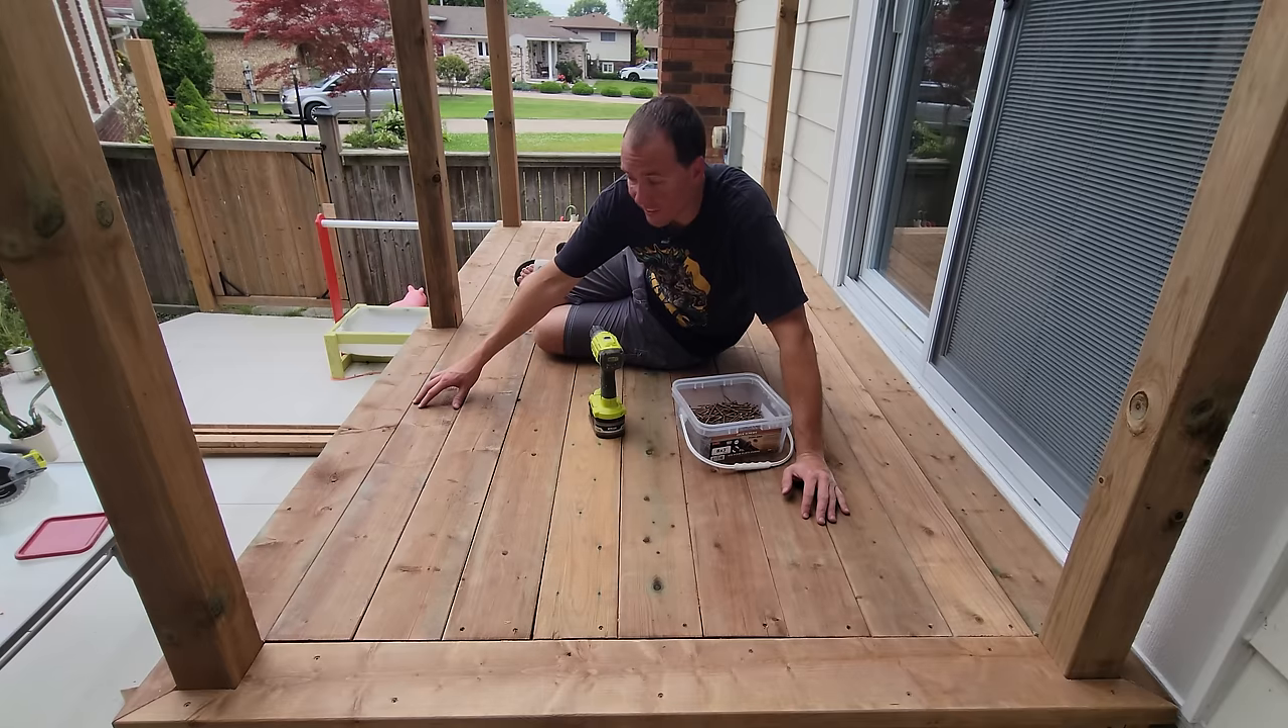We got all the boards in place. I had to wedge a few with the crowbar, but we got it done.